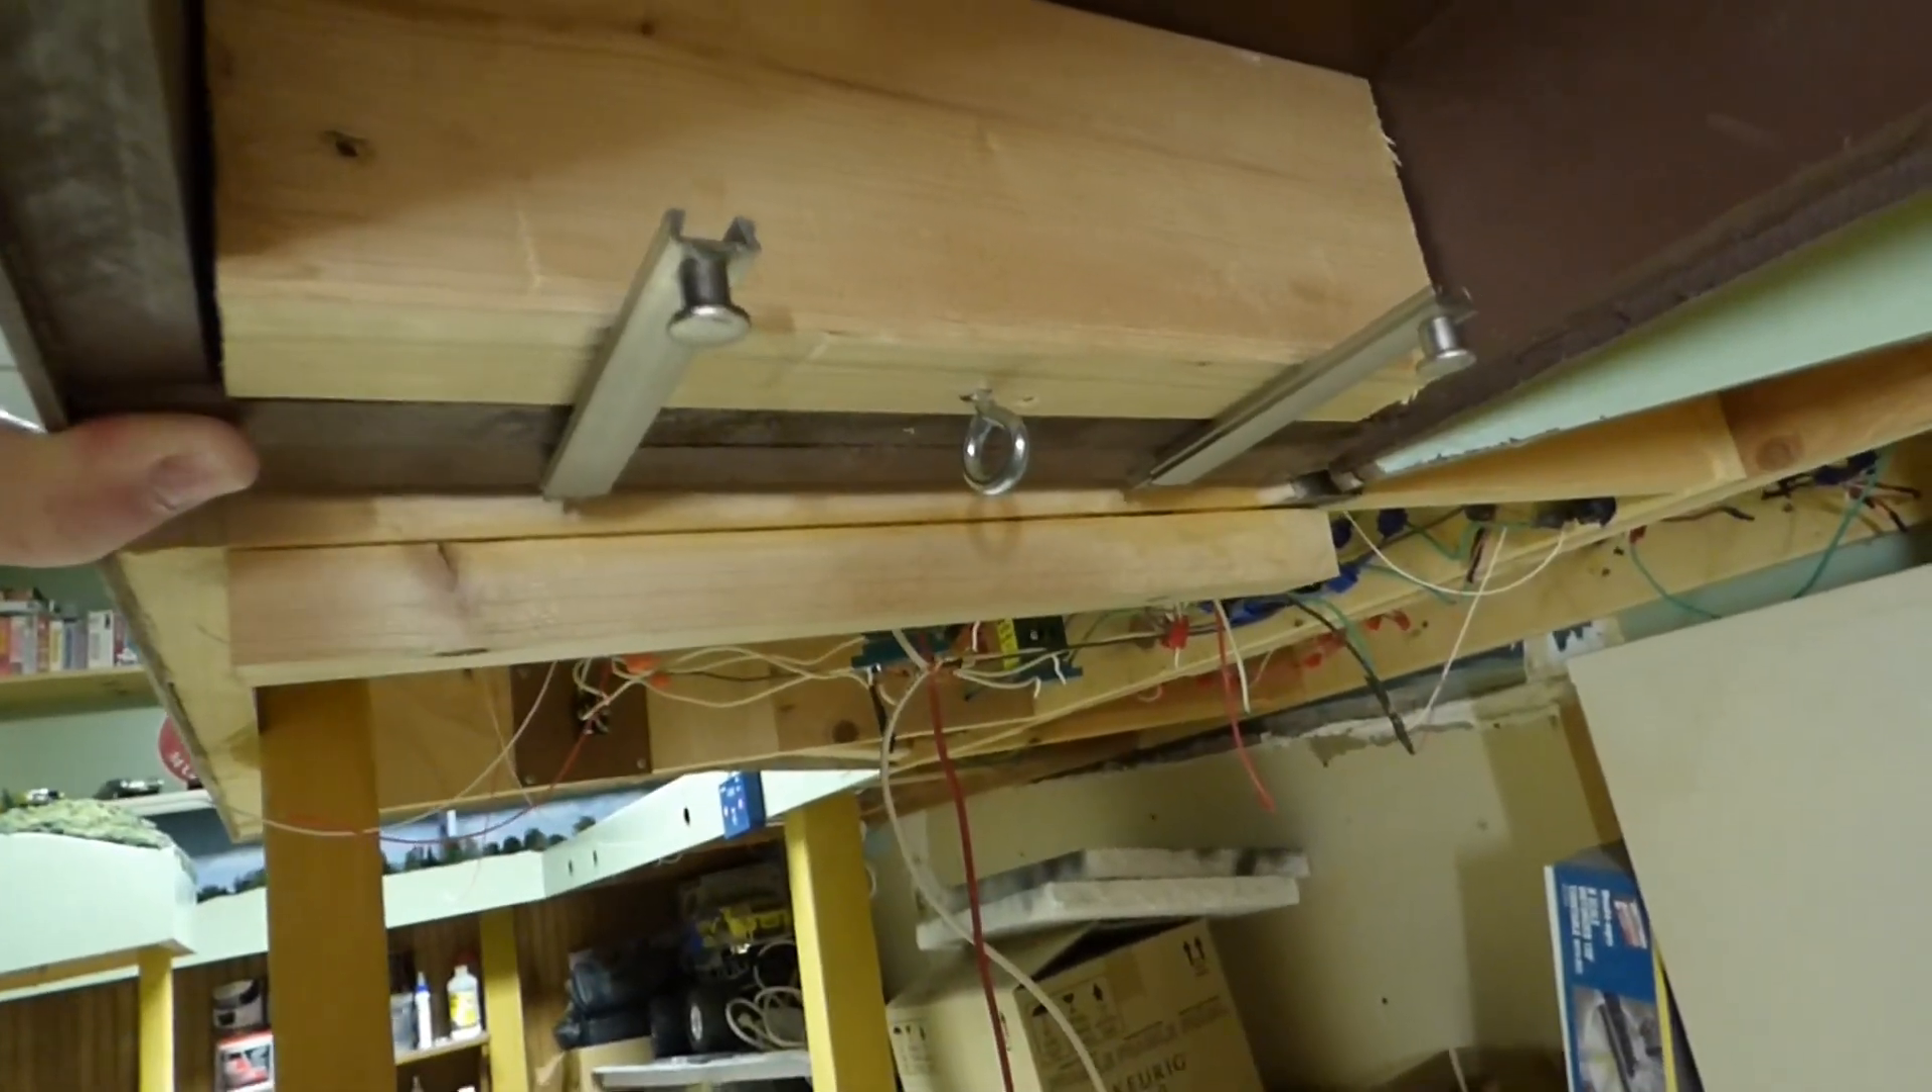And then I have the center eye bolt in there for the gate latch.